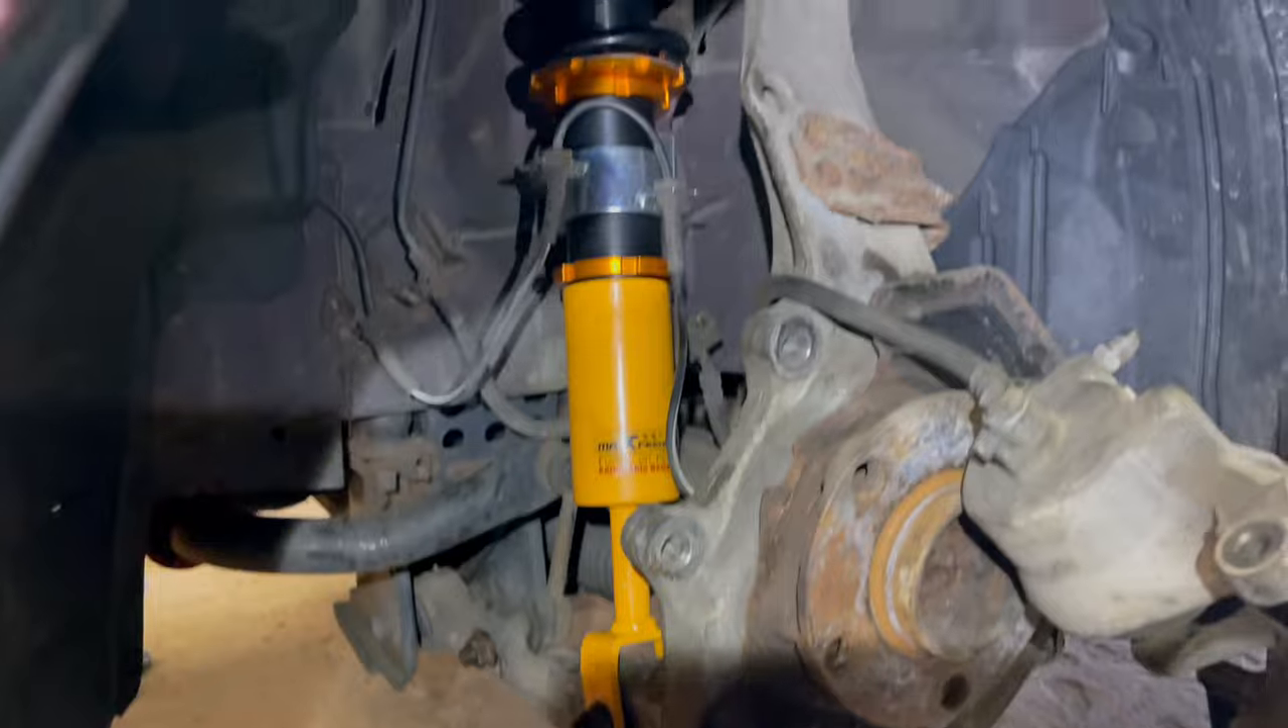All right guys so just got the first coil over in.